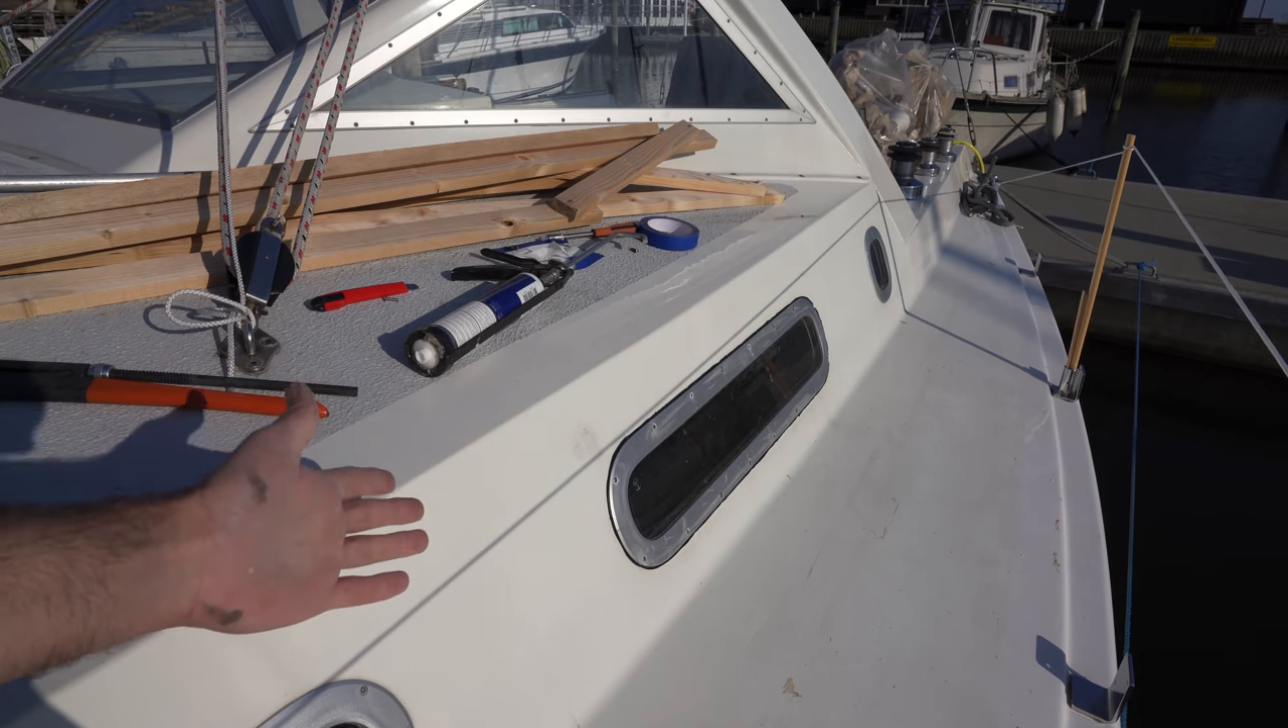There's still a little bit of cleanup to be done. But other than that, the port light is in.